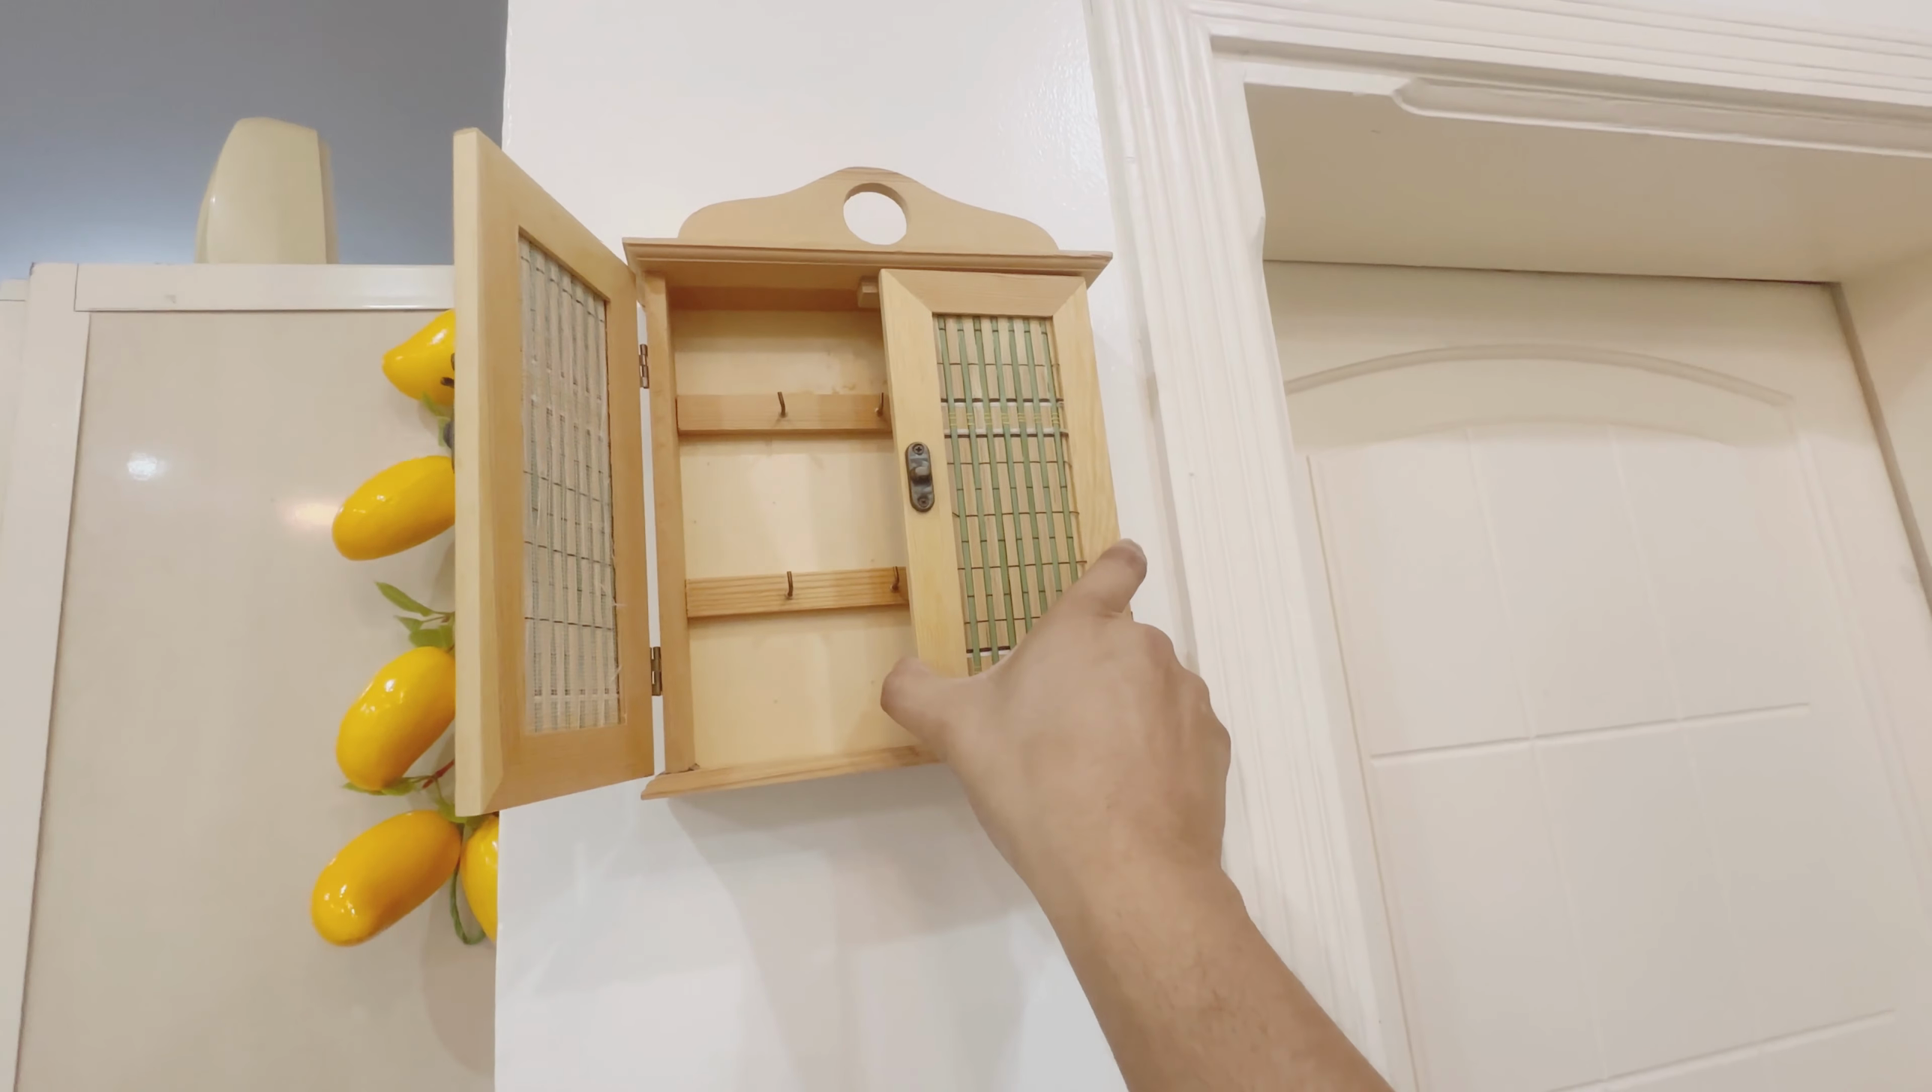यह की होल्डर भी जो है यह मैंने इंस्टॉल कर लिया है।